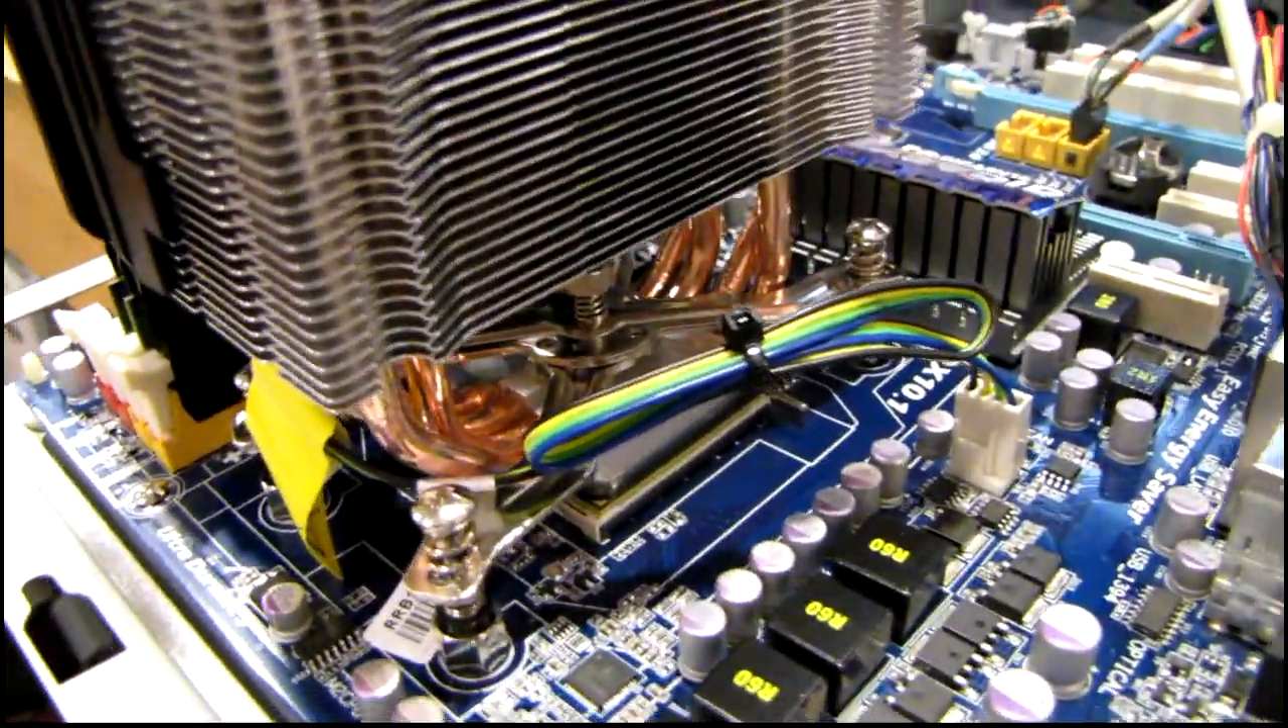Um let's see i got a zip tie on the fan wire there keeping it all nice and neat and you can kind of see how that clamp works.